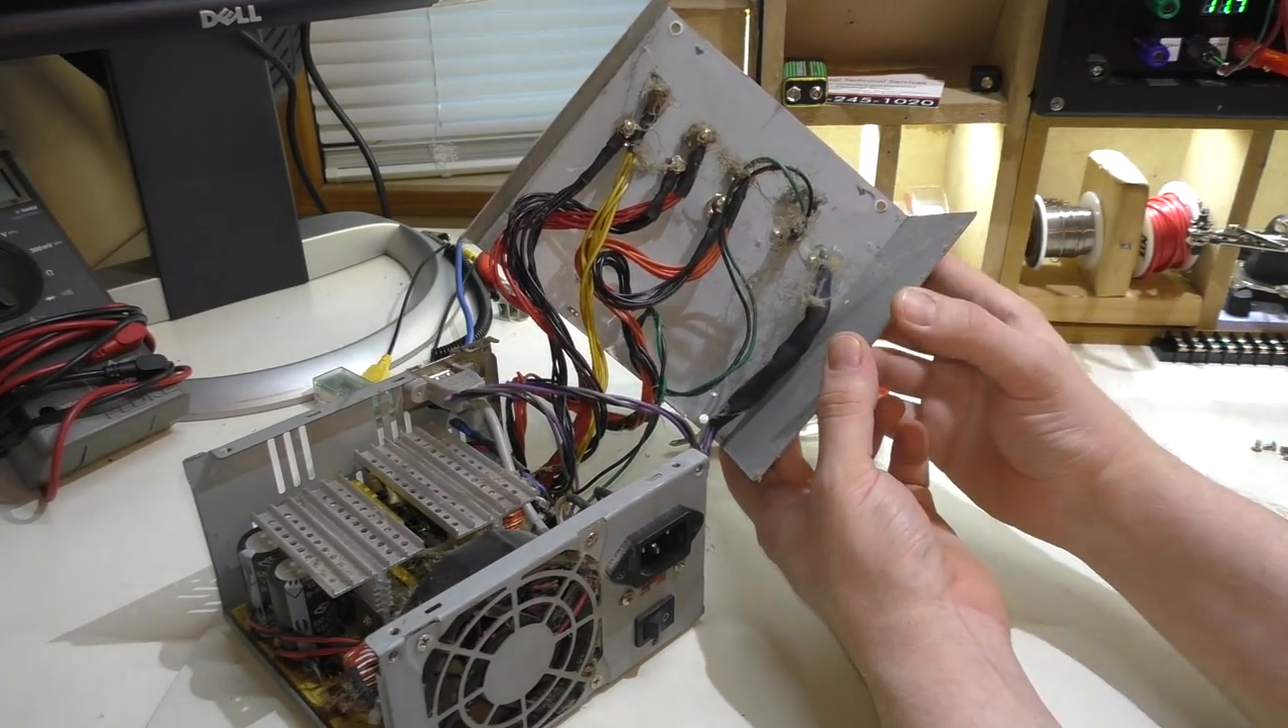All I basically did was connected all the colors together. So all the yellows, all the oranges, the reds, the blacks, so on and so forth, they're all just kind of connected together. And they're connected to terminals here.